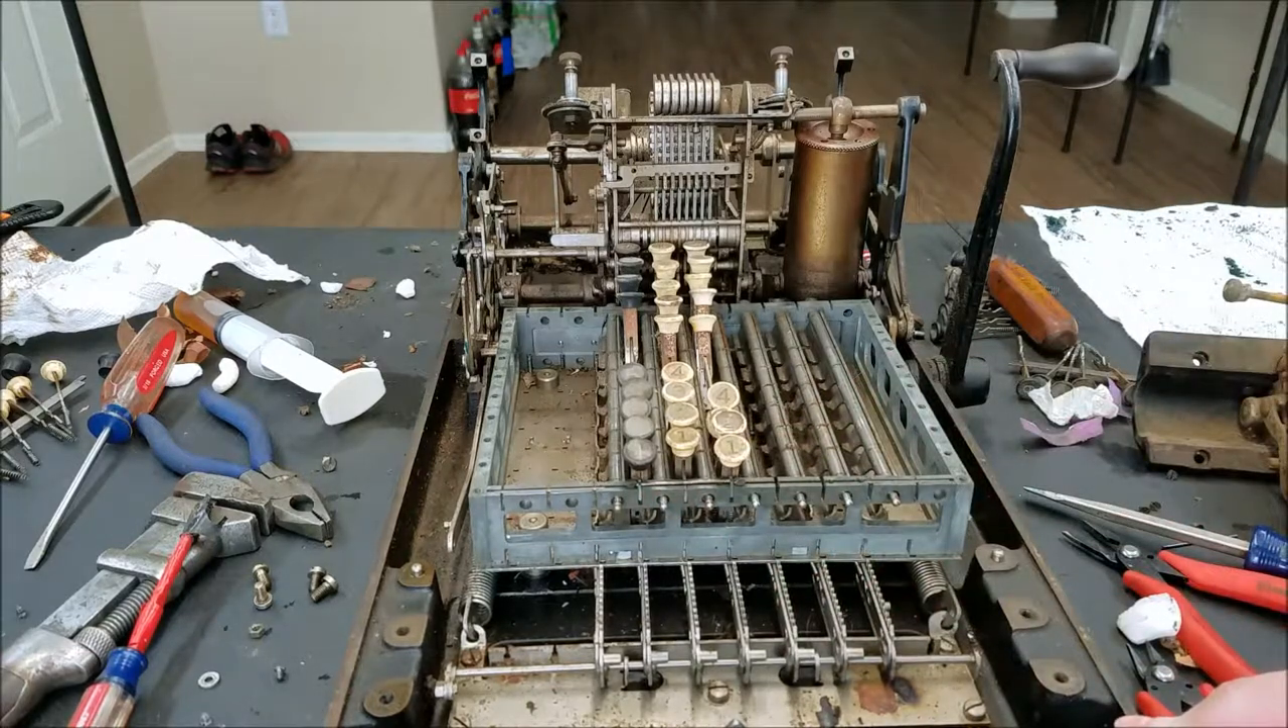I'm taking some of the rows of keys out. I'm planning on taking these other ones out too.